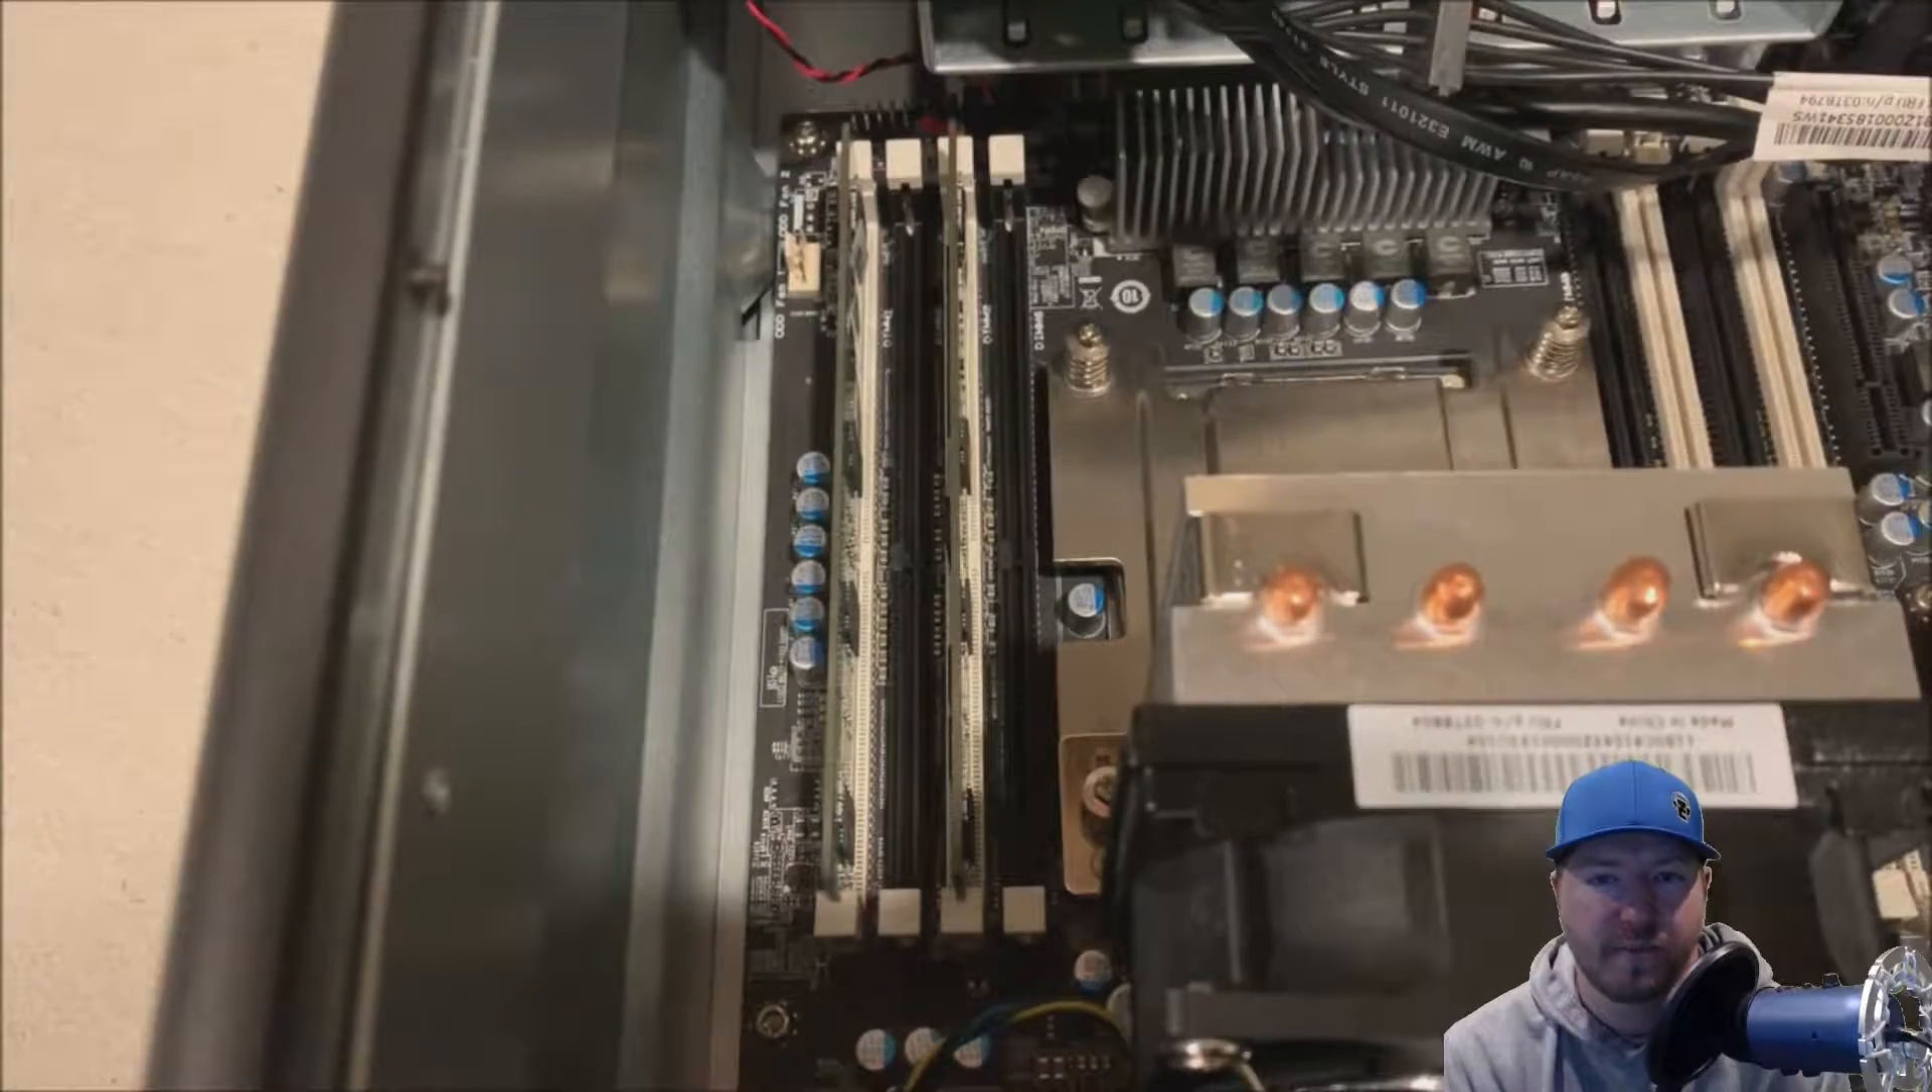So we've got two of our modules installed.